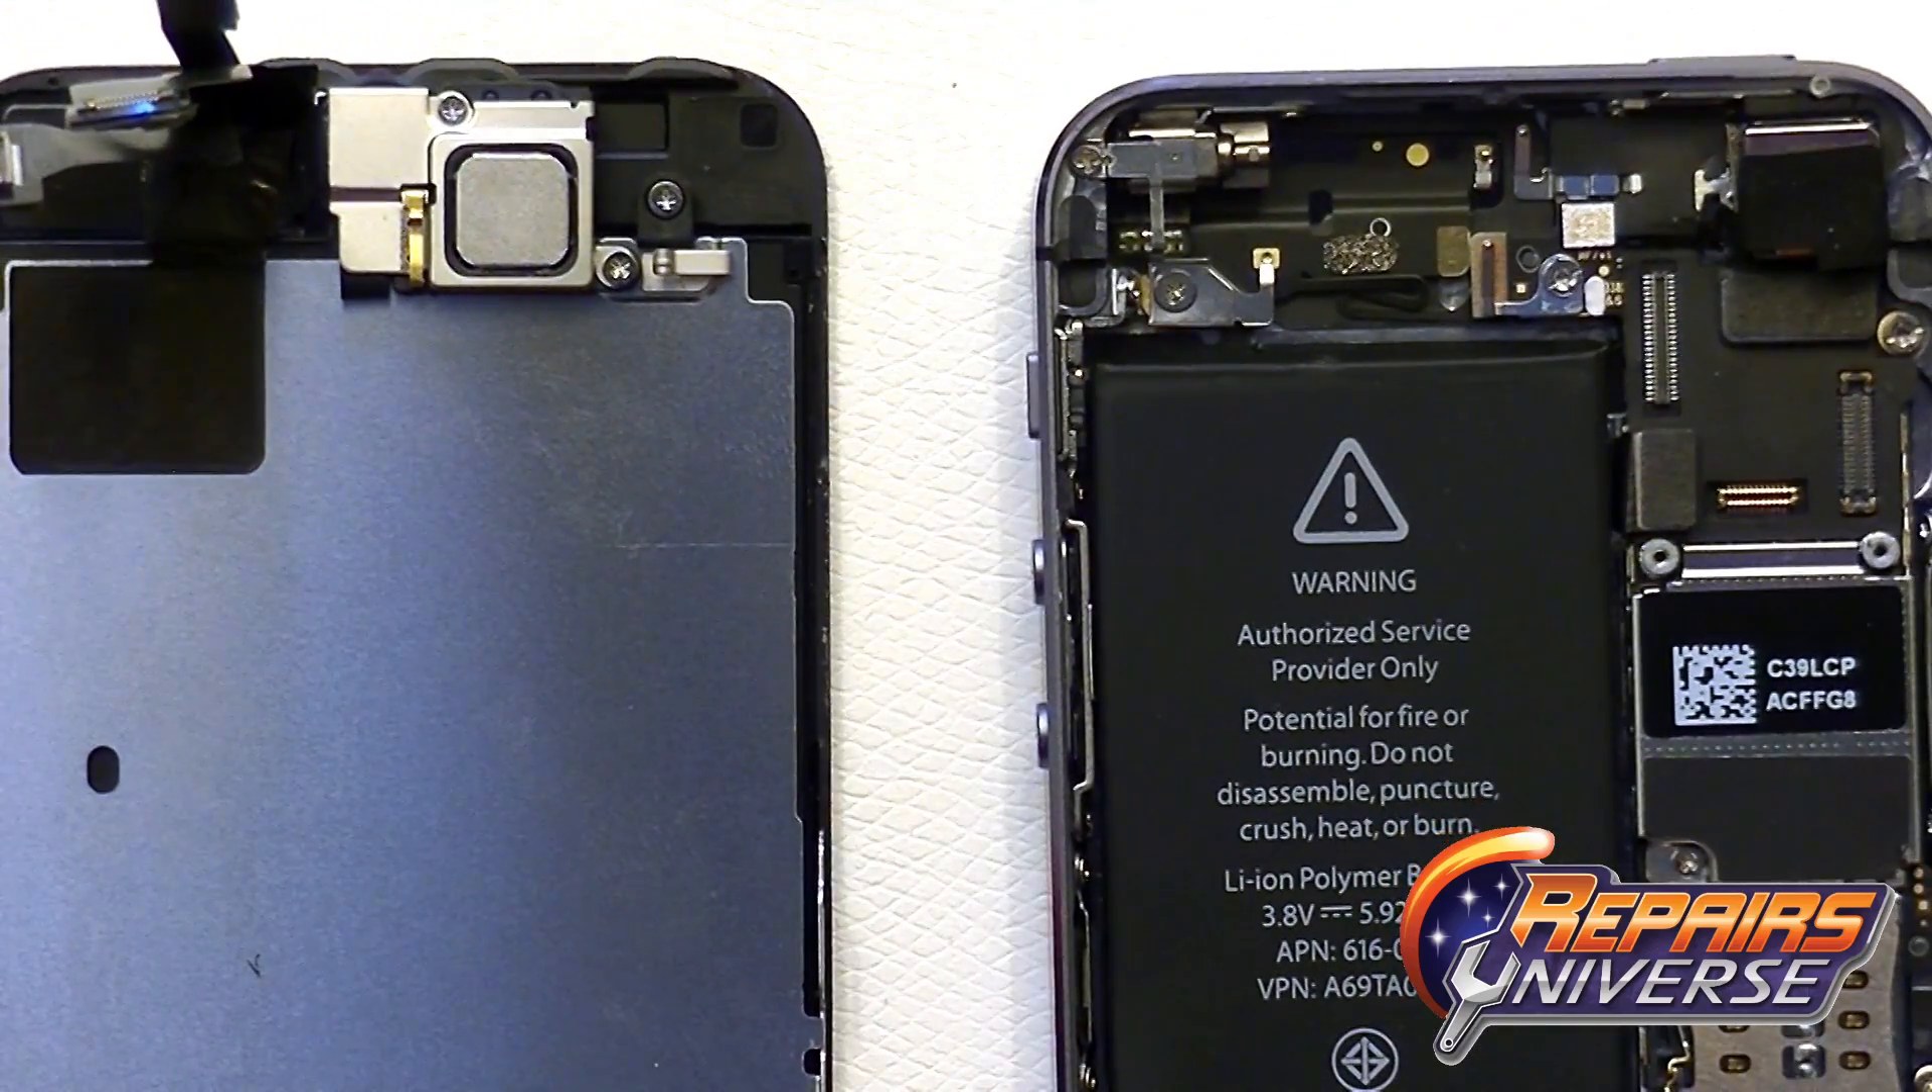There's one there's two and the final will be right here and there we go the screen assembly is now removed from the device.